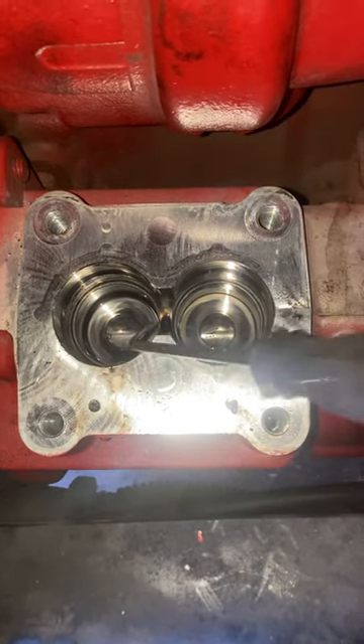After taking the pump head off, you see these are the tappet rollers.